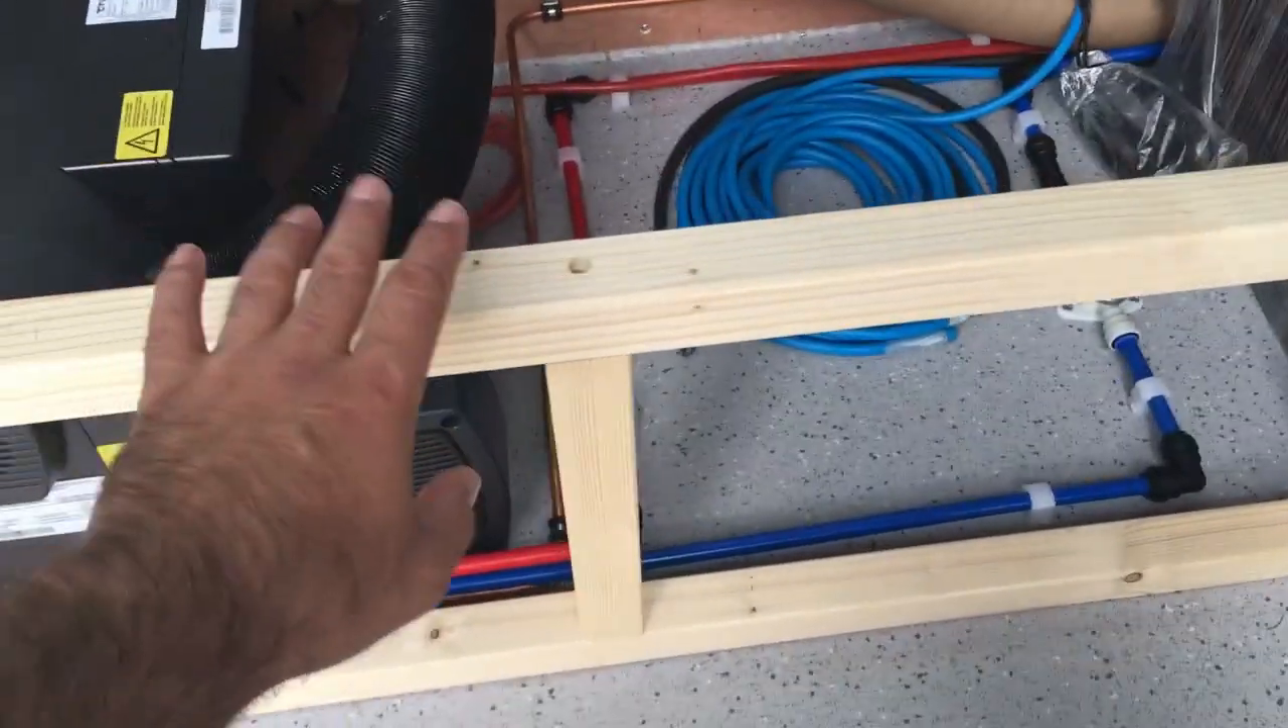You can see i've got those vertical uprights the horizontal member resting on the top of those.